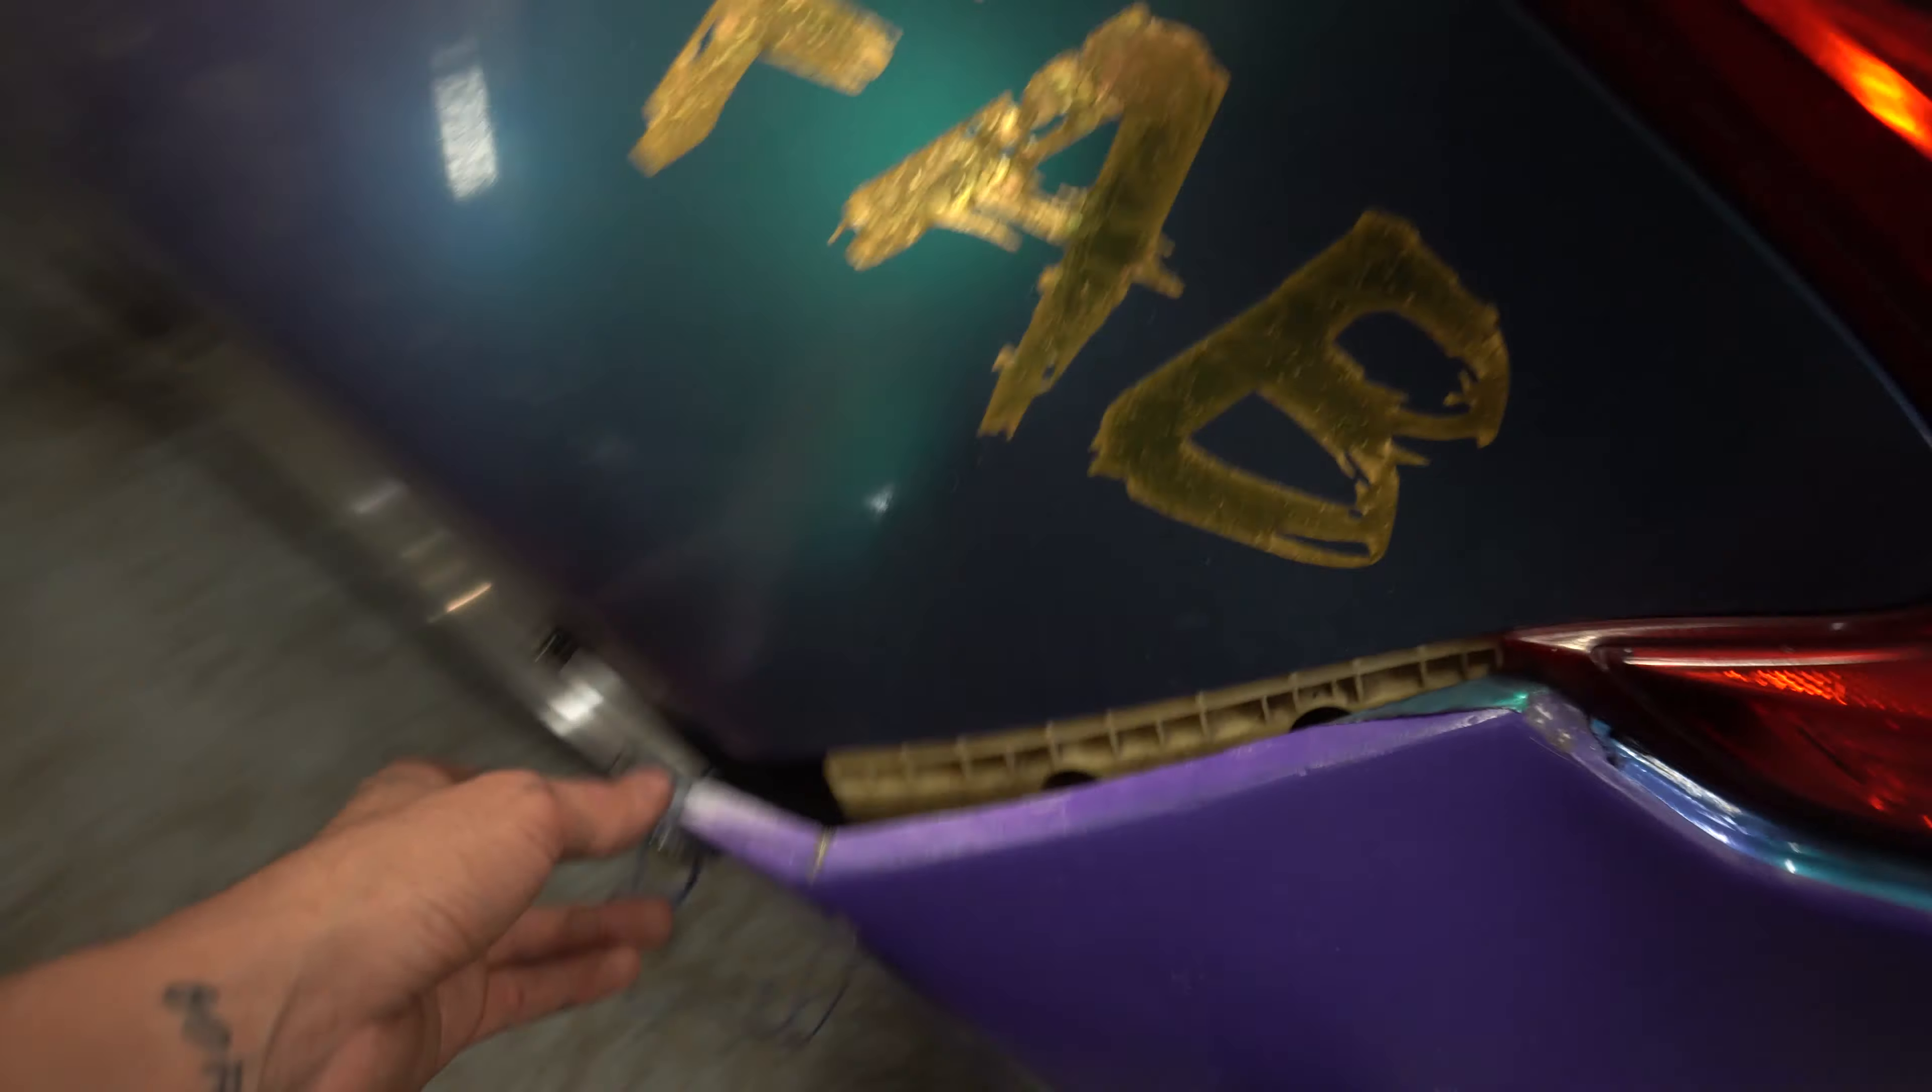This is how the rear bumper fits, which is awful.